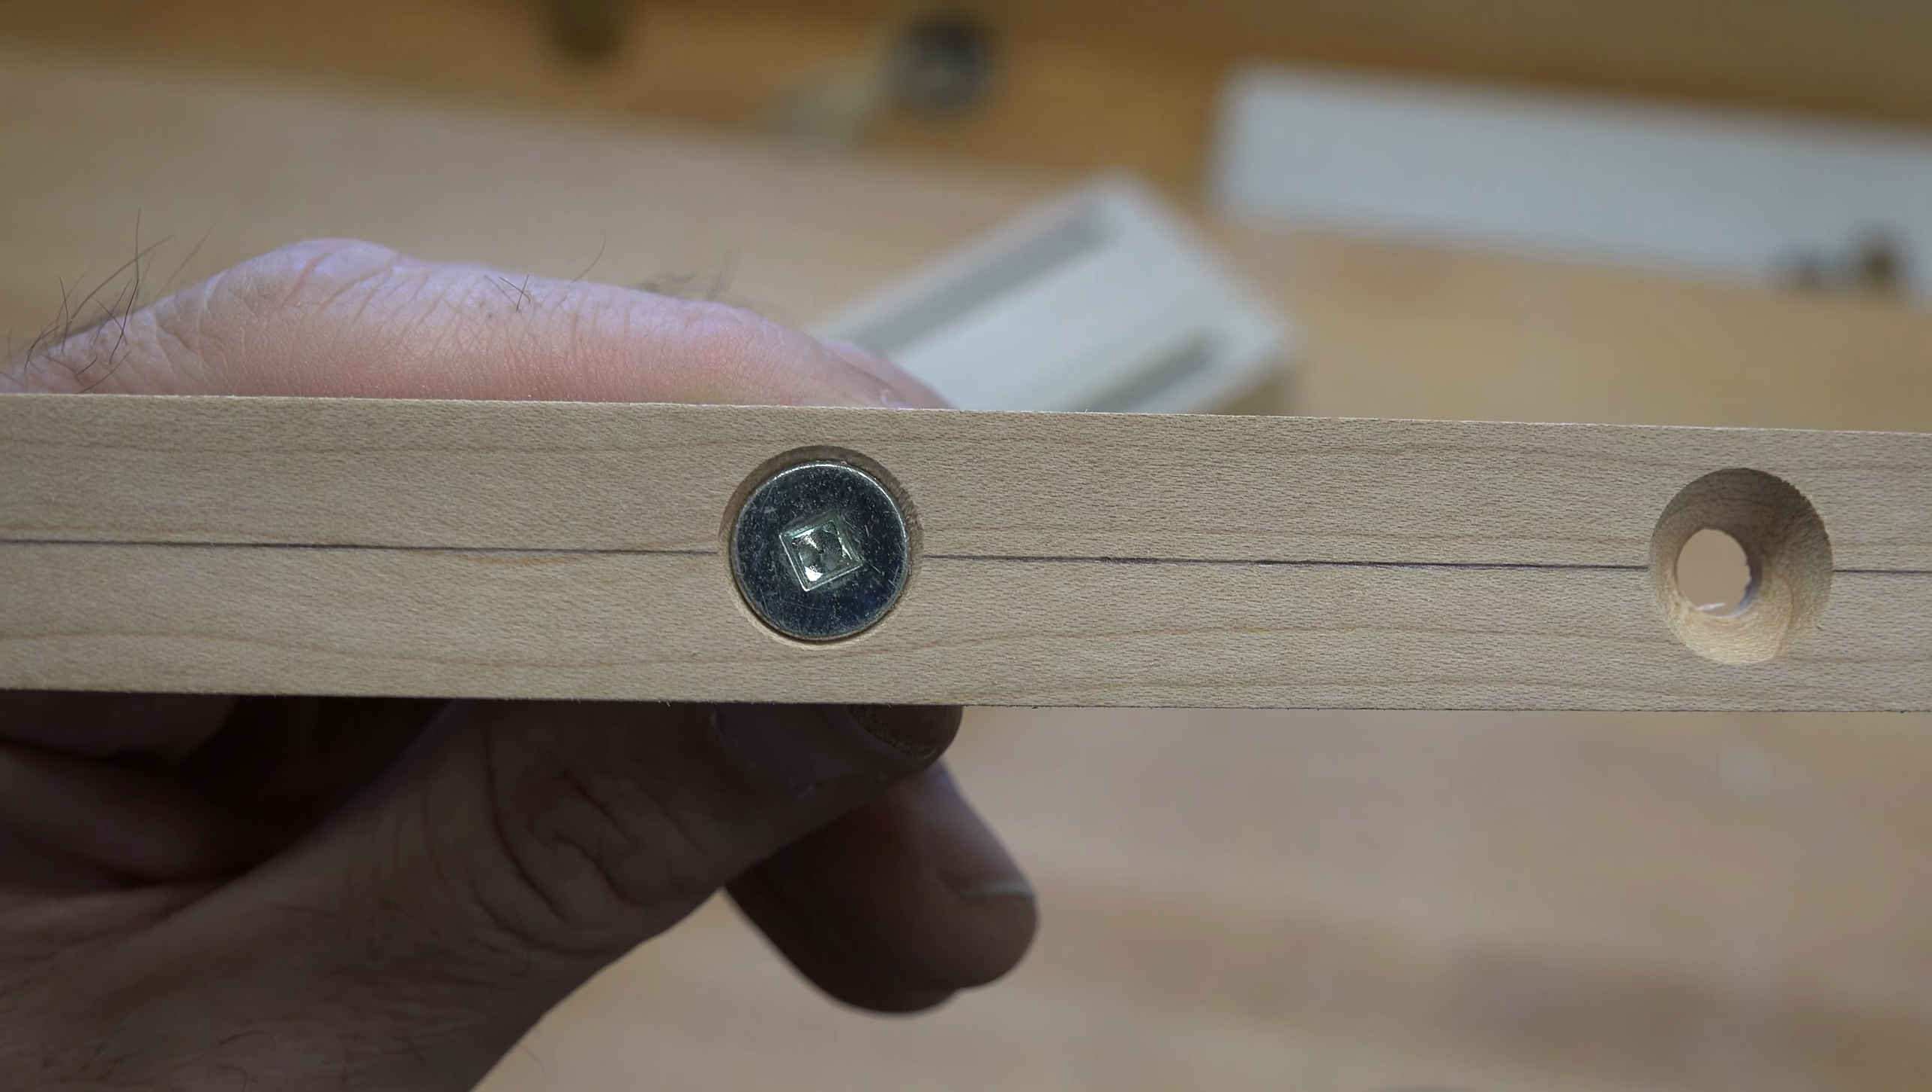There we have our bolt nice and flush nicely countersunk.